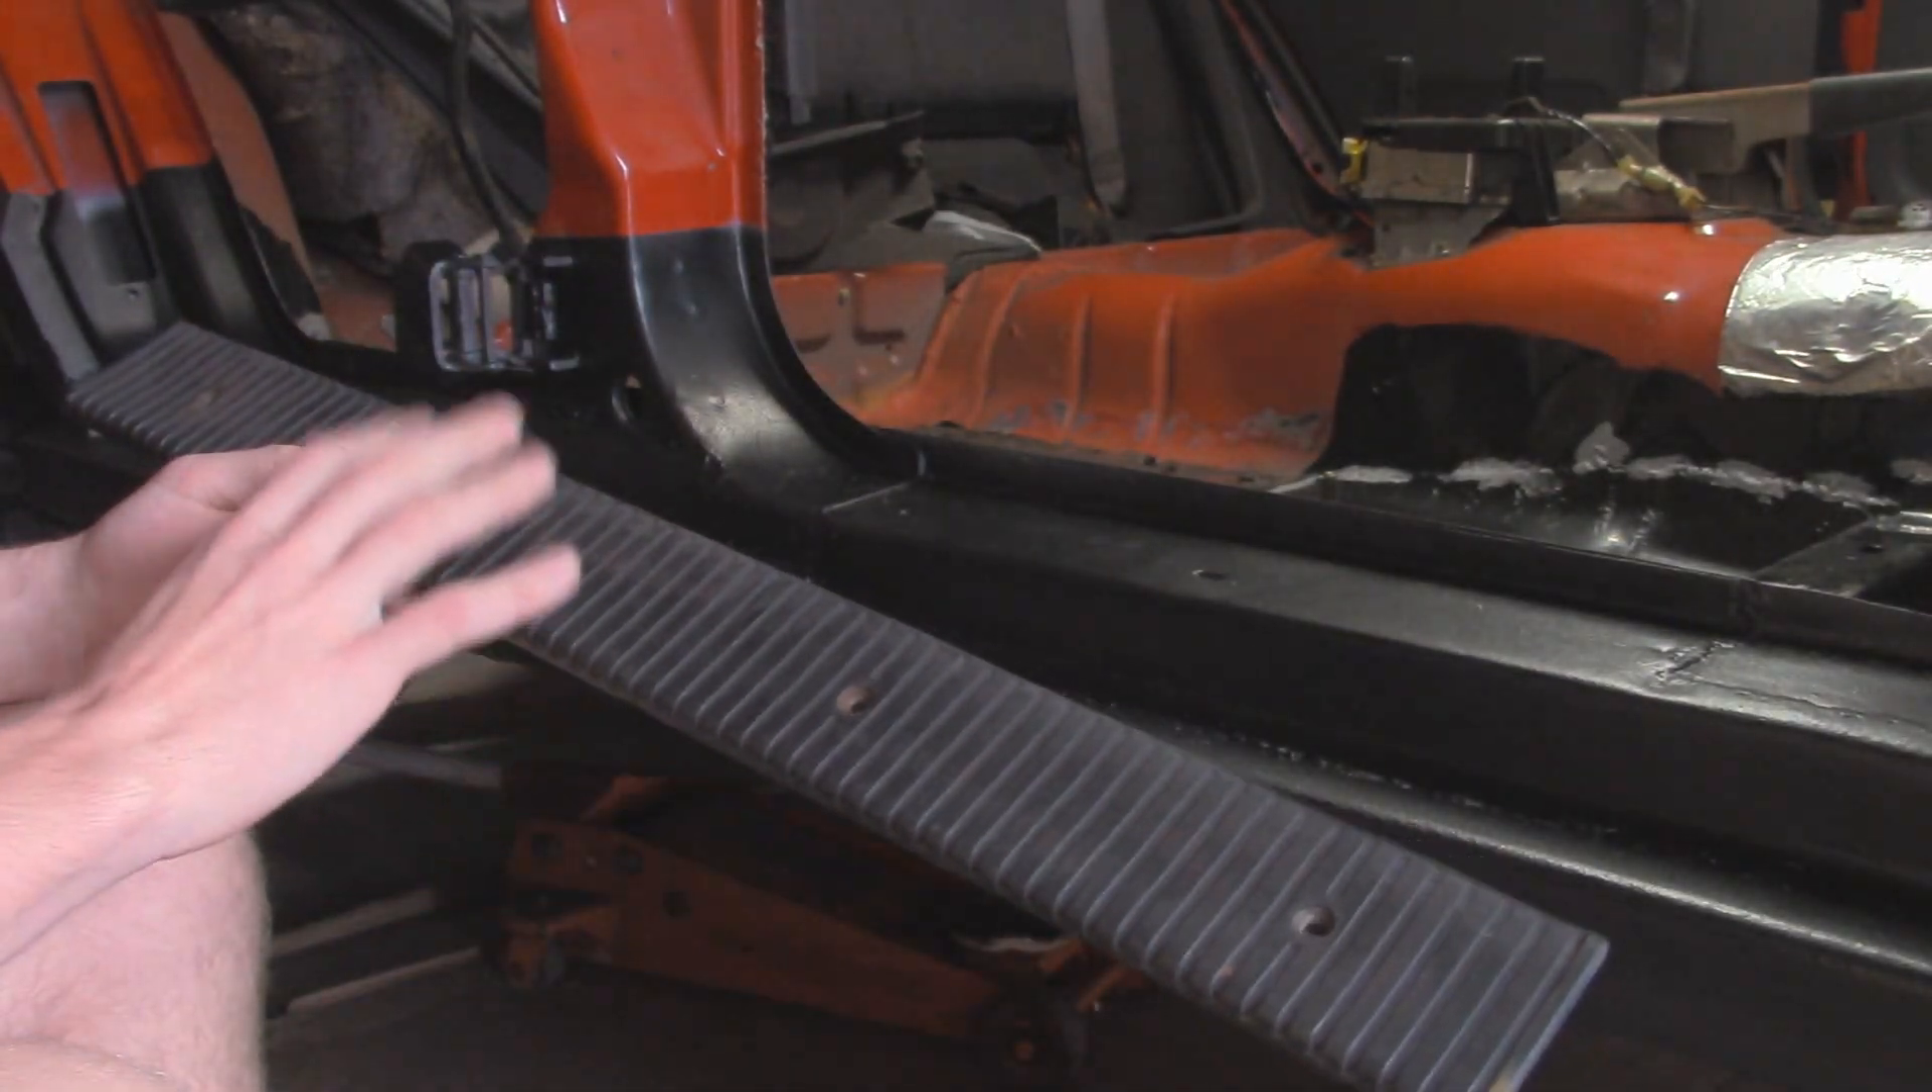We do have a few more things that we got to do on this side such as putting these step panels back into place.